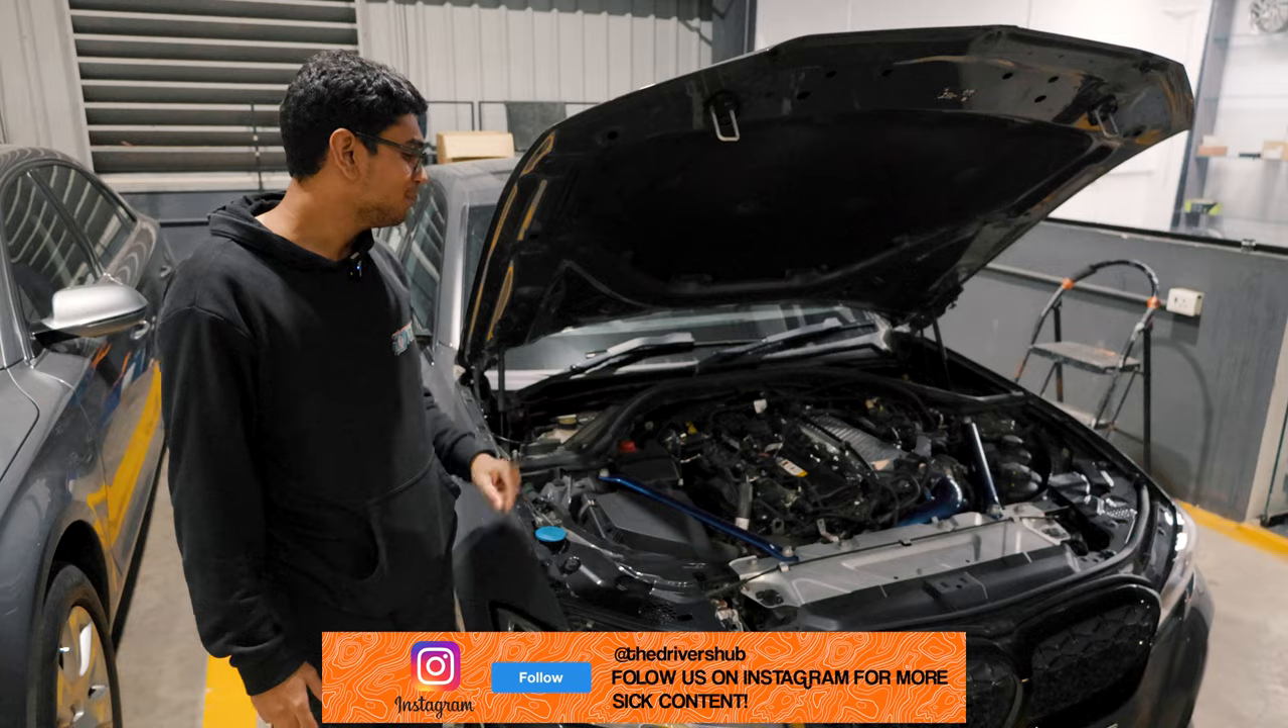Now right now of course the engine cover is not on so it looks even crazier.